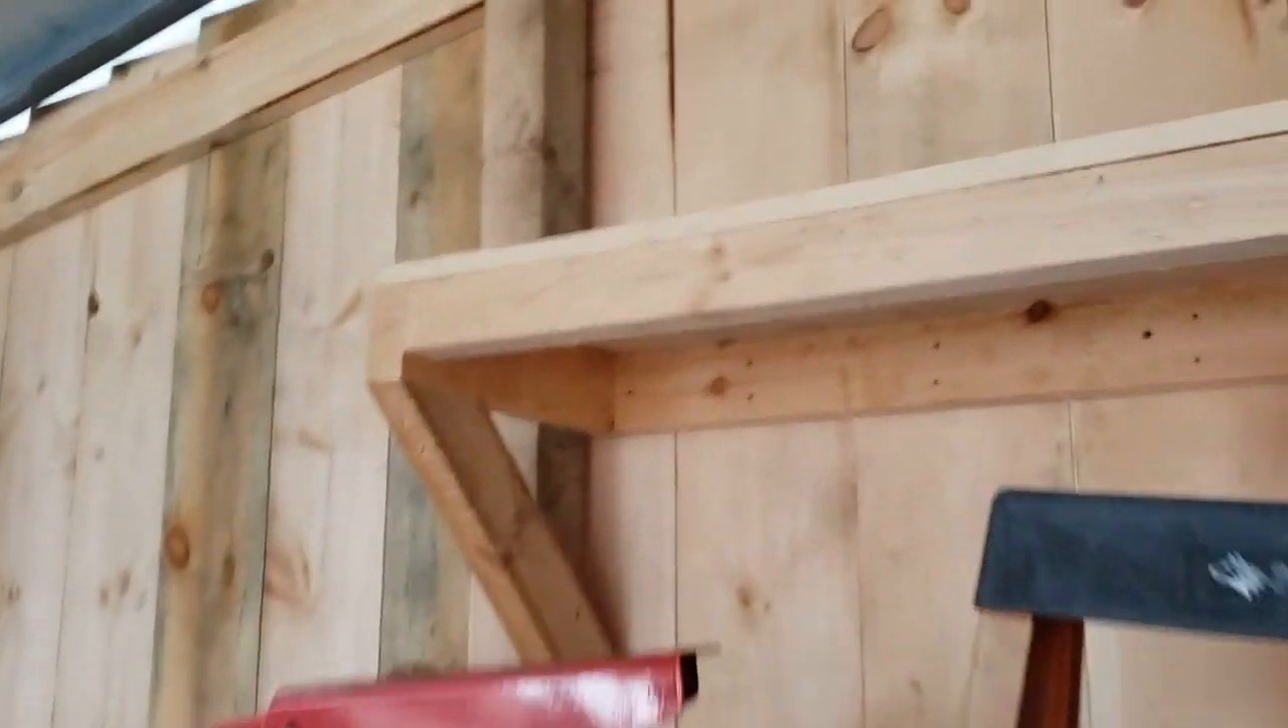So, there's our shelf. It's just a simple wooden shelf we put up.